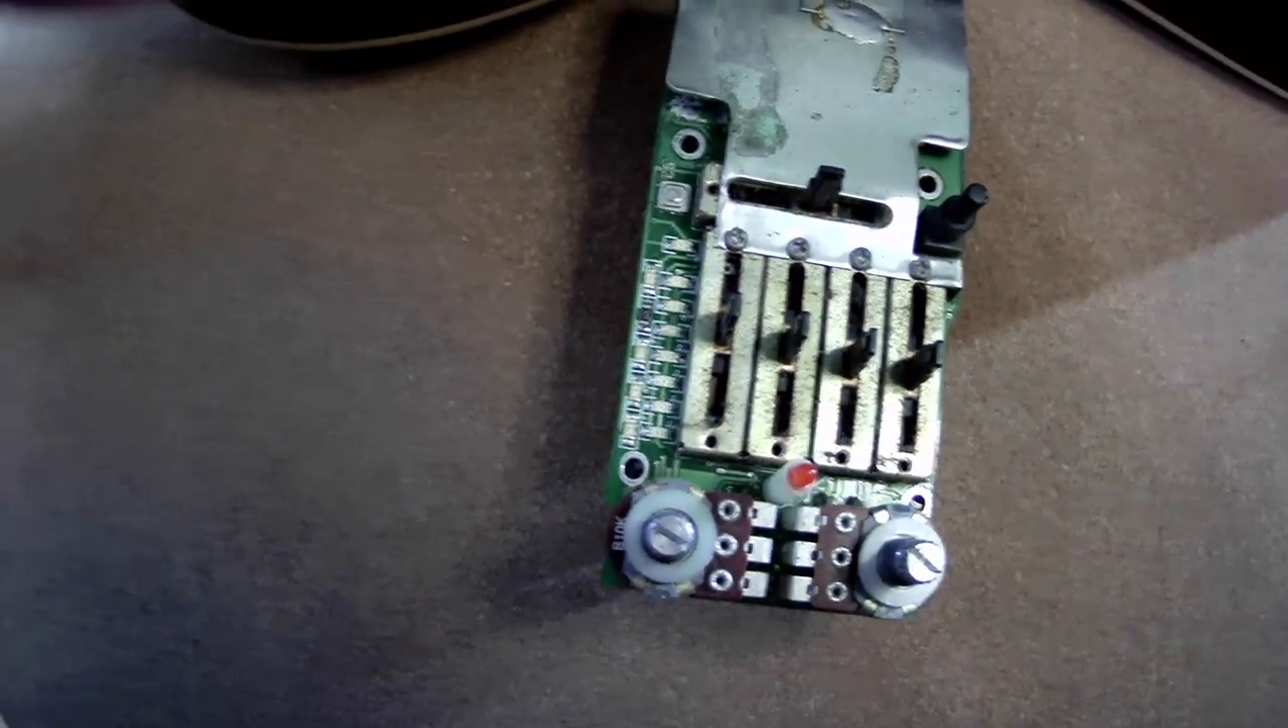We have four more screws that we need to remove here.